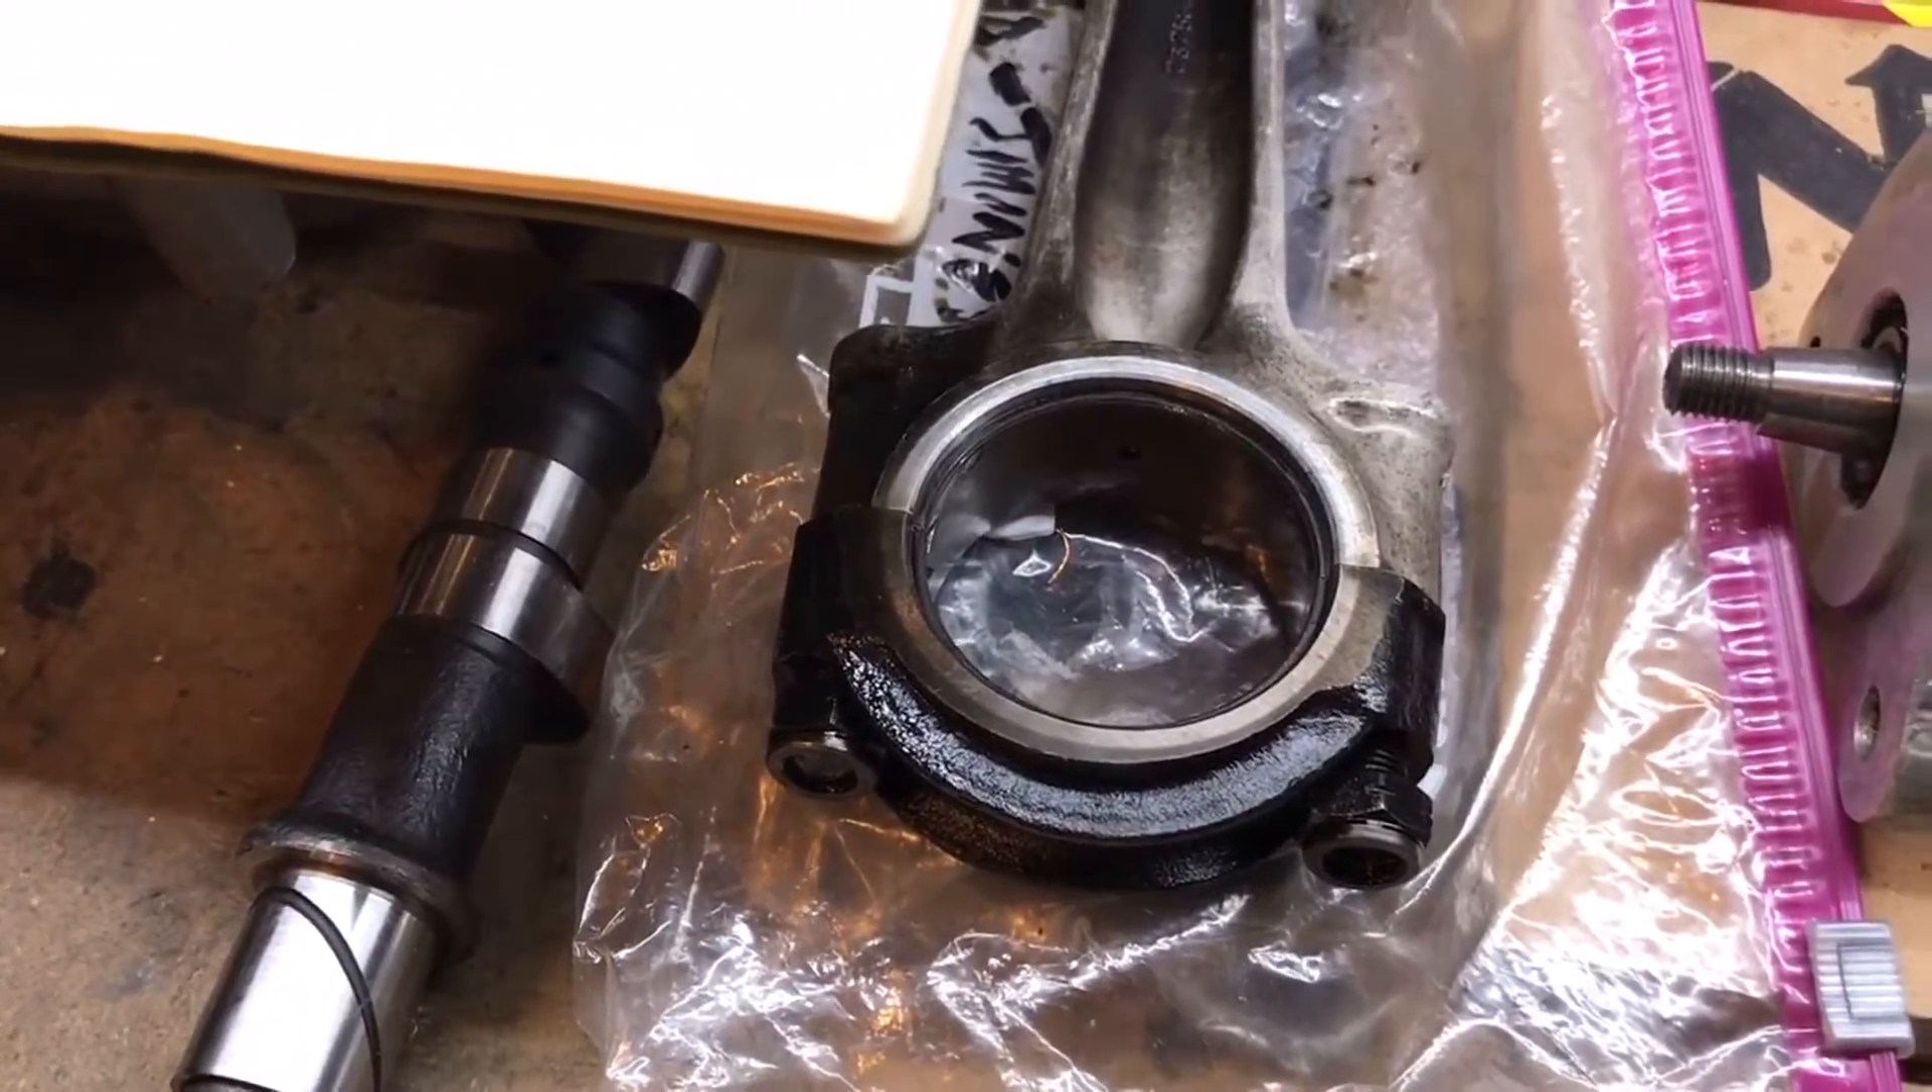What I haven't done yet, I haven't looked at the conrods, haven't taken those bearings or those shells apart yet.